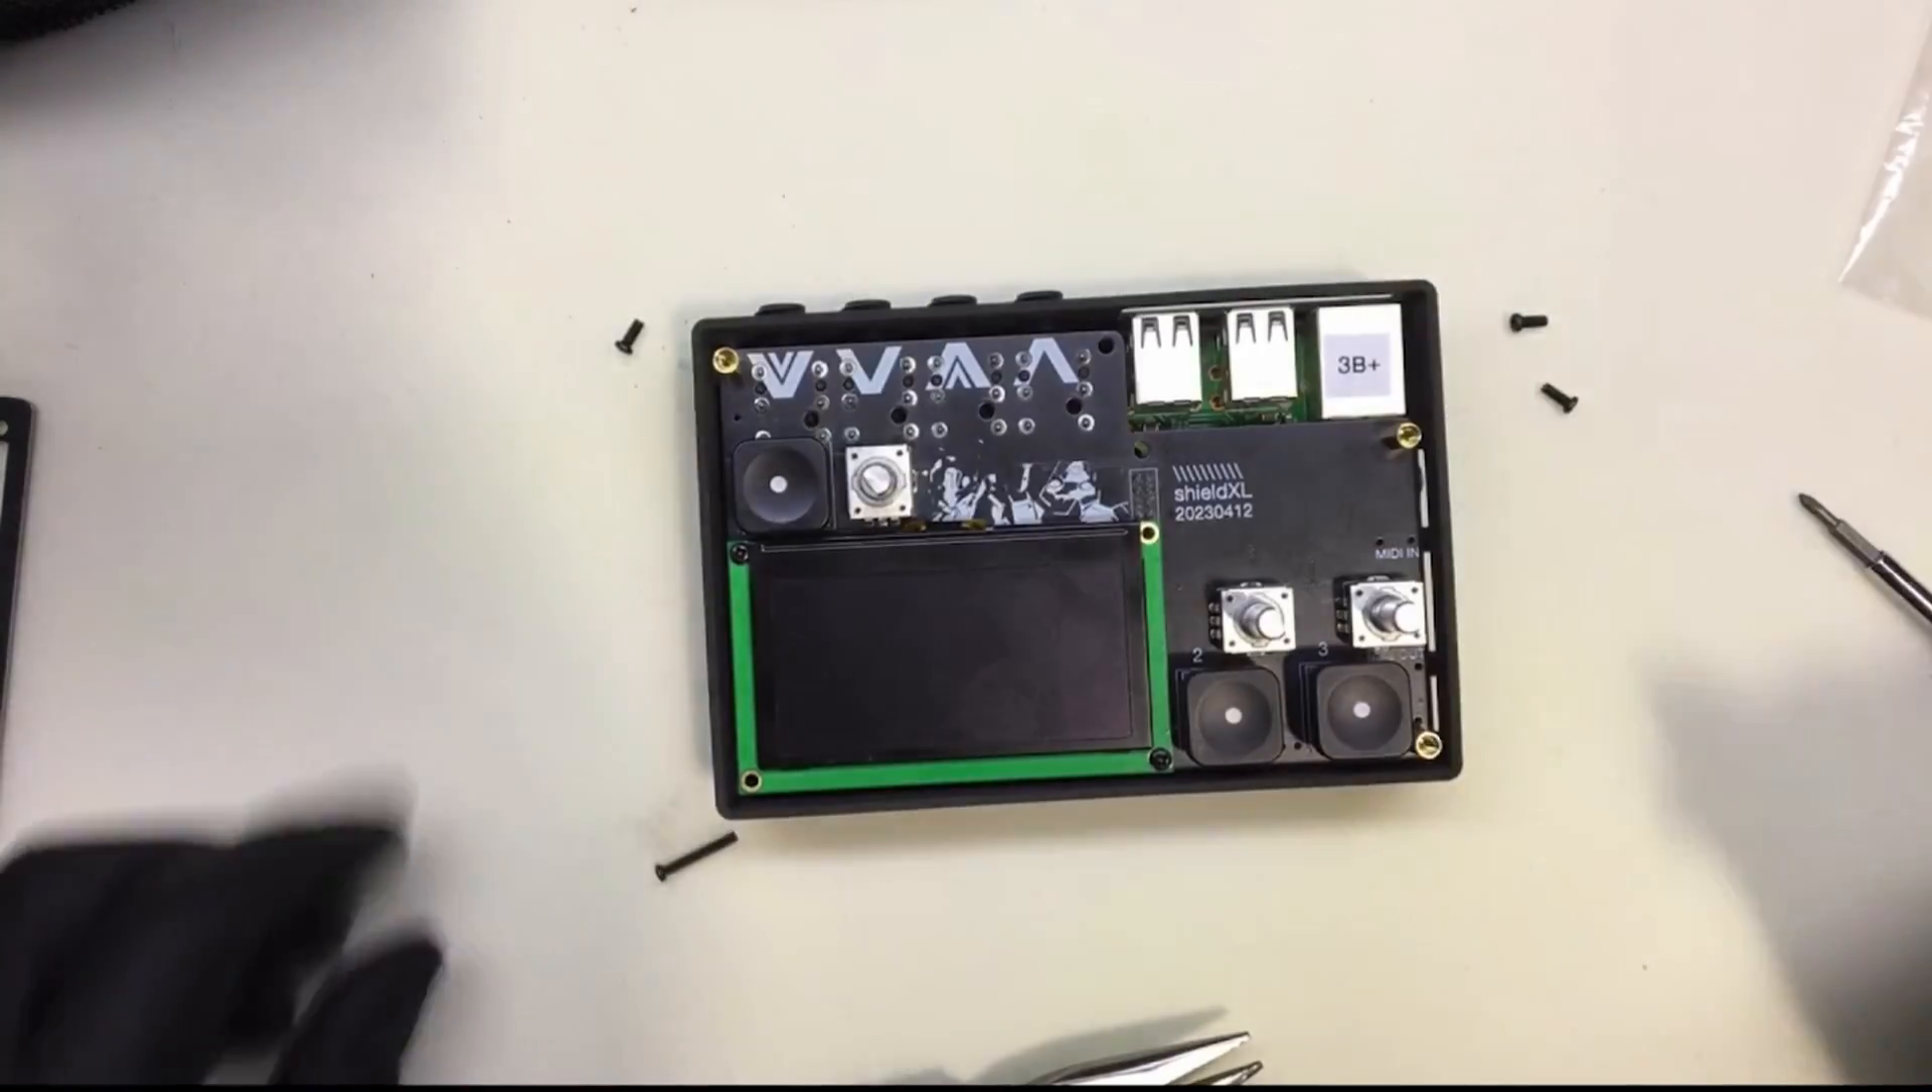We've got one long screw left.